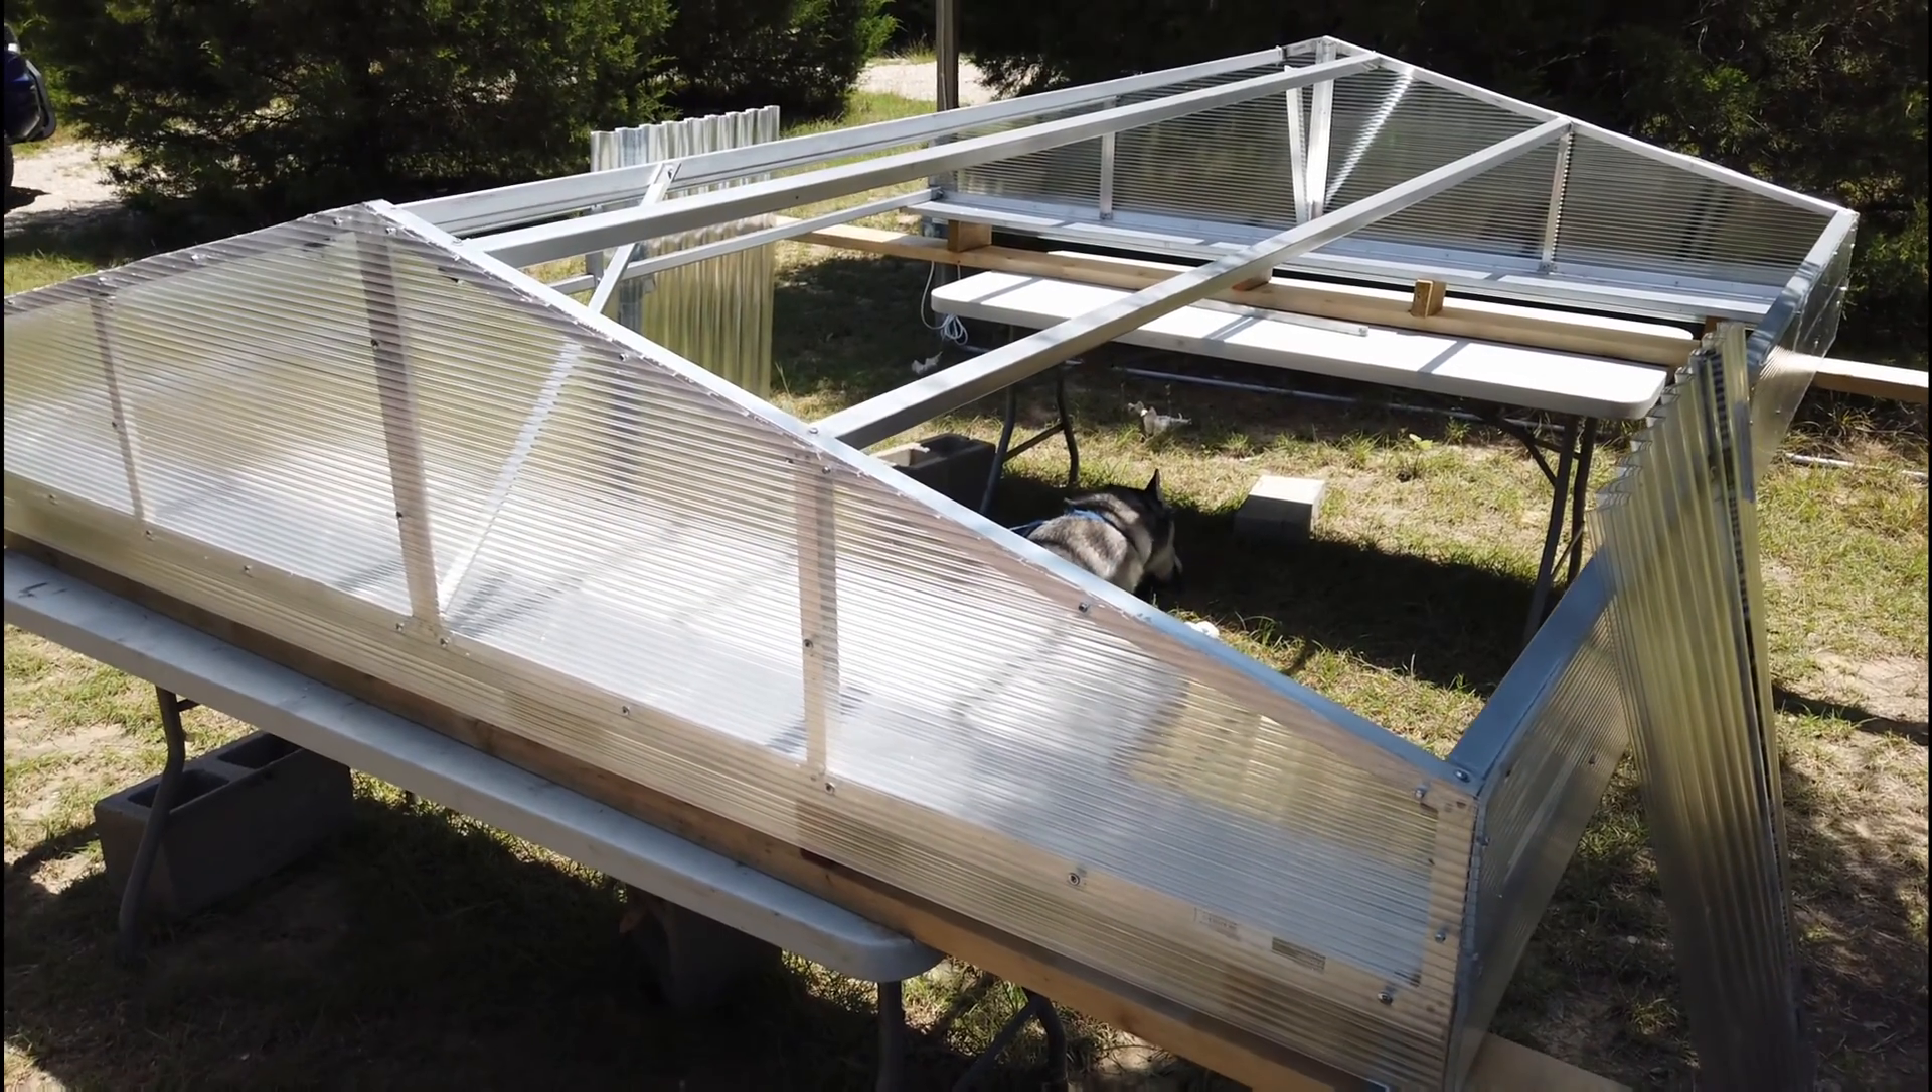So right now I have finished putting on these side translucent panels and now I'm going to start putting on the roof portion of it which are these clear corrugated panels.